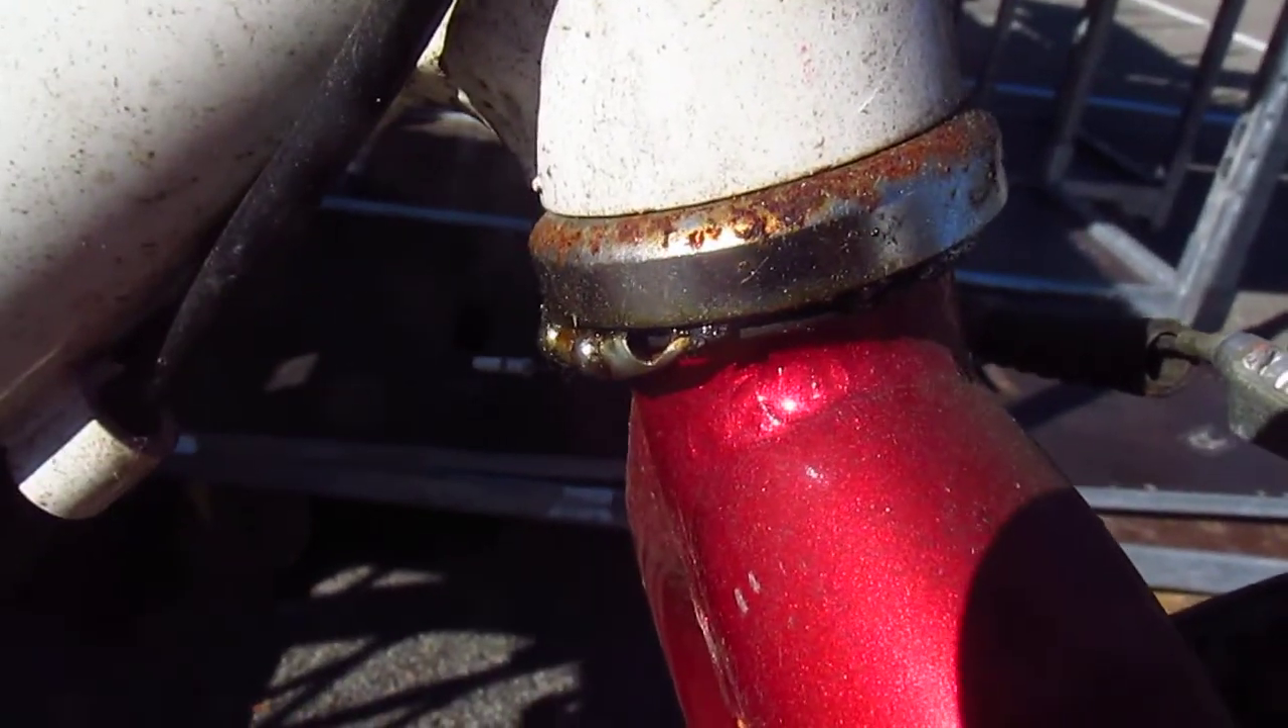And you can see right here the headset bearing is just hanging out of the thing.